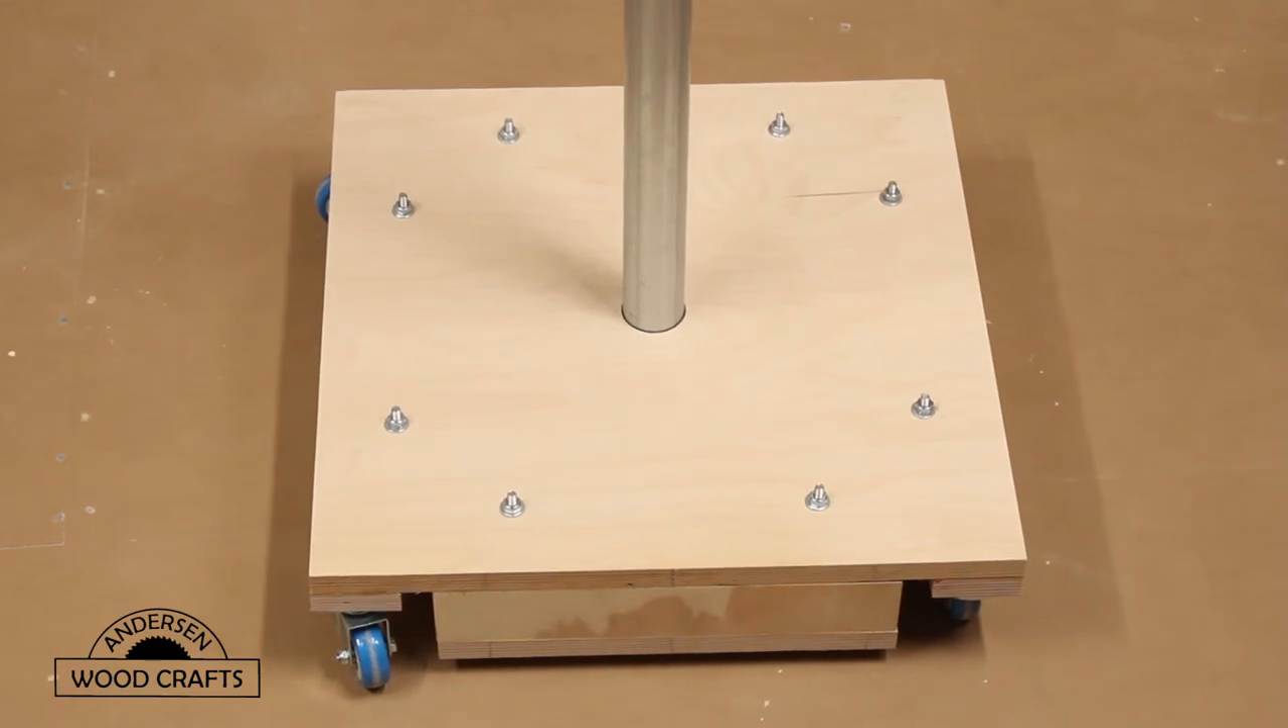And there's the completed base with the post.